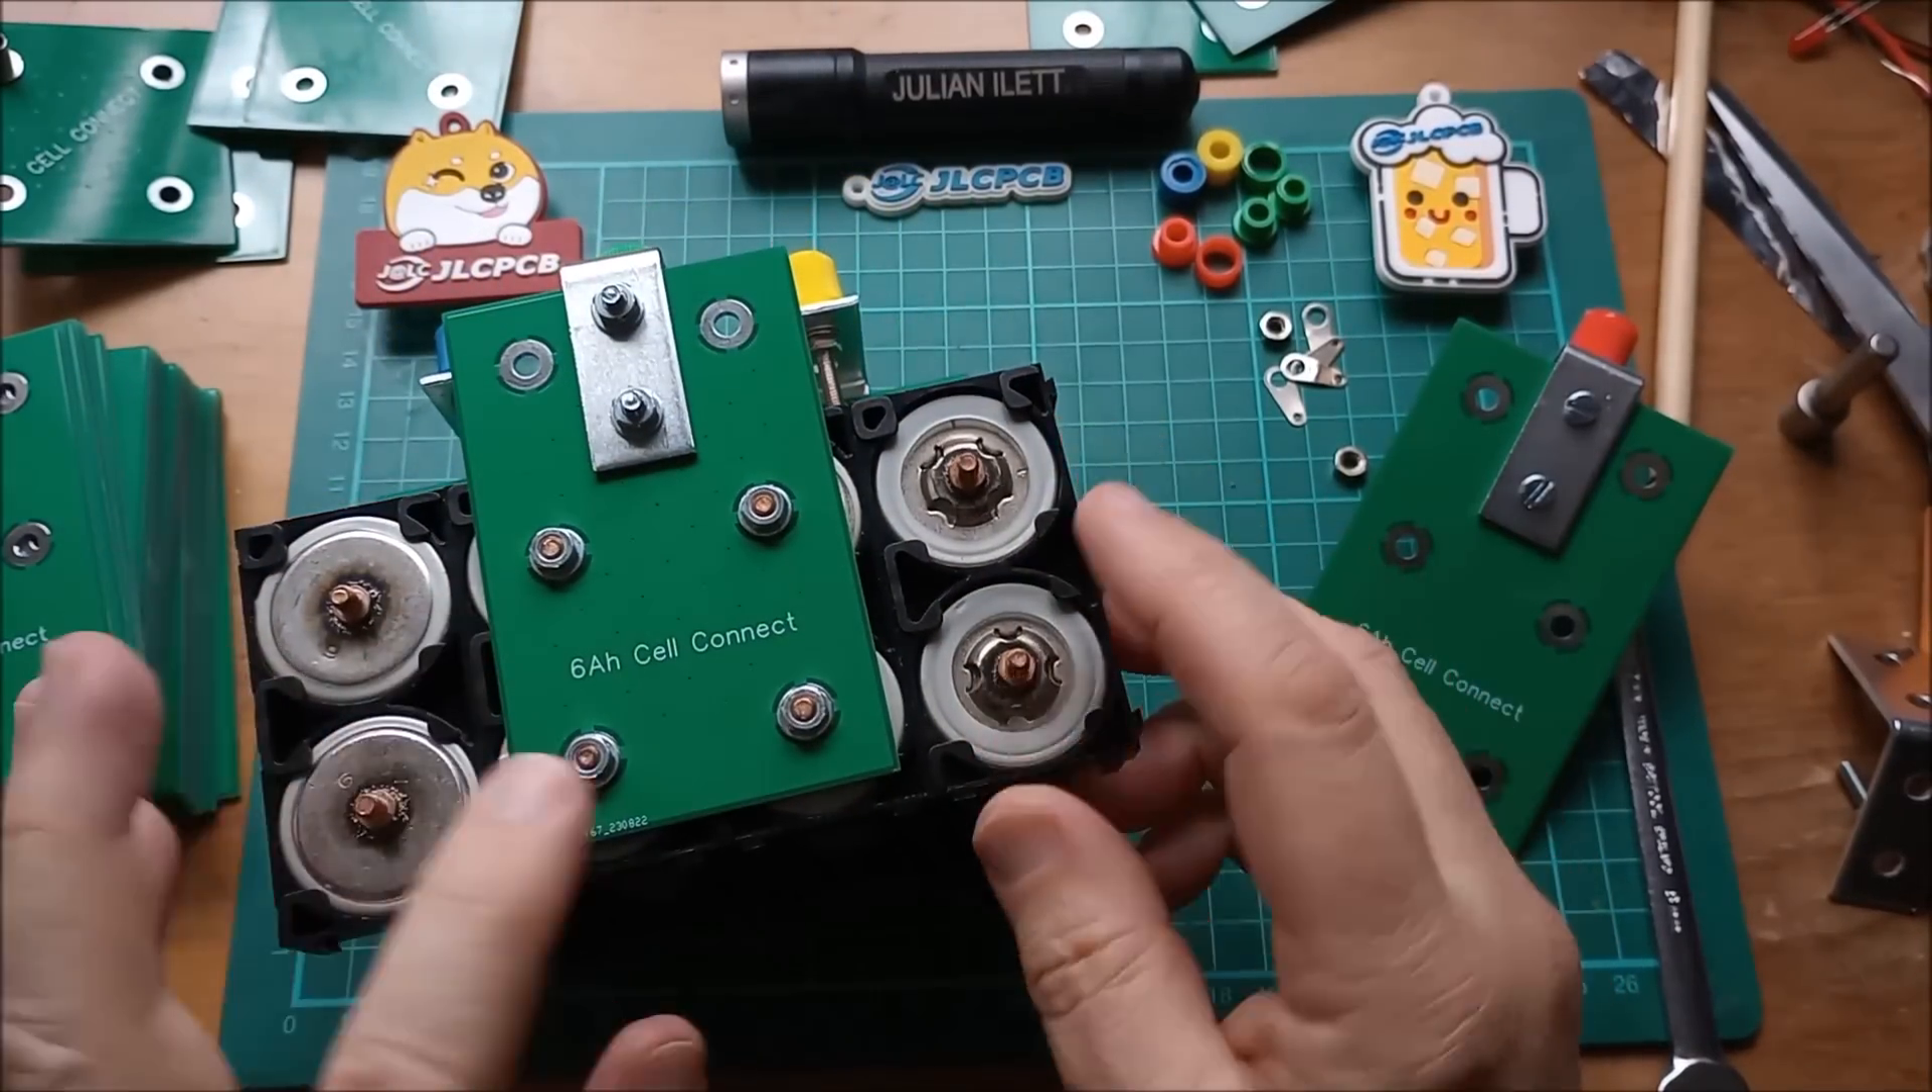That's the uh yellow green and blue done now i need to put on the most positive connection which is red.